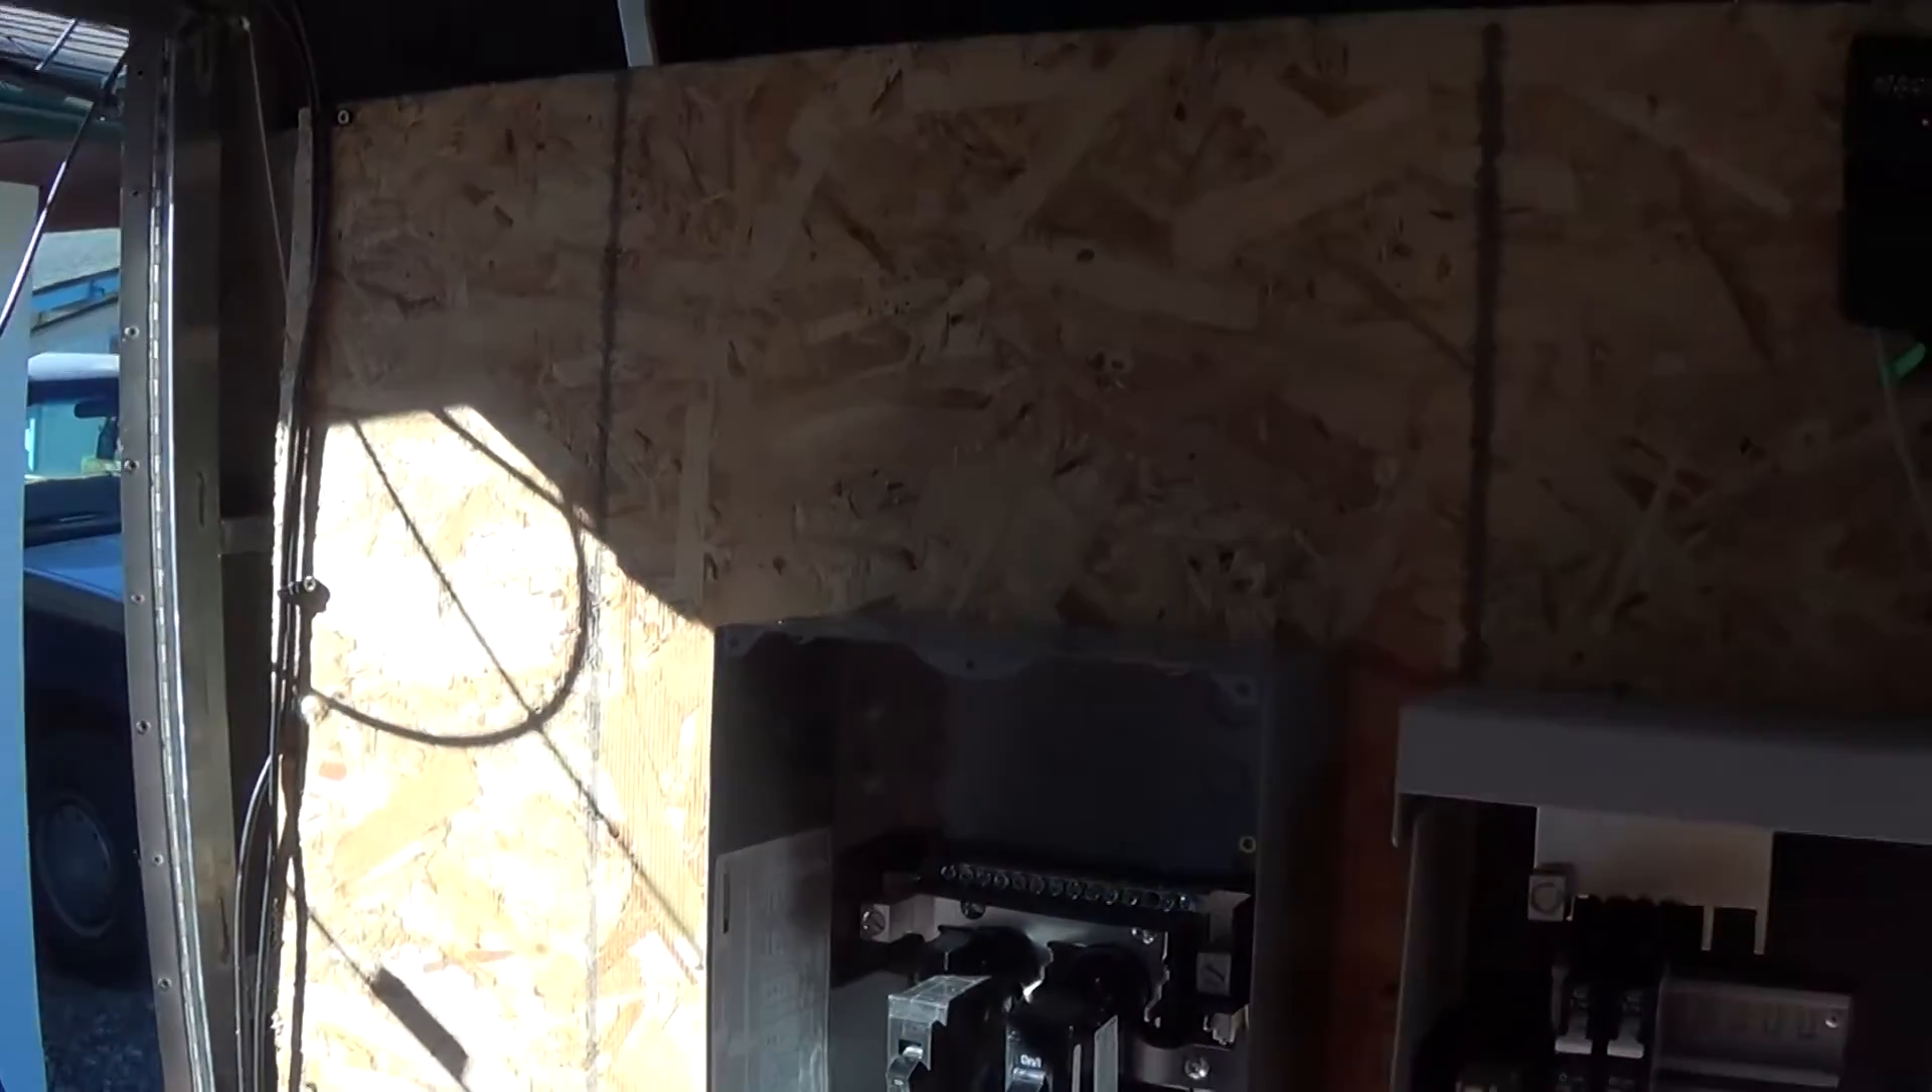I went ahead and I installed this piece of particle board right here.